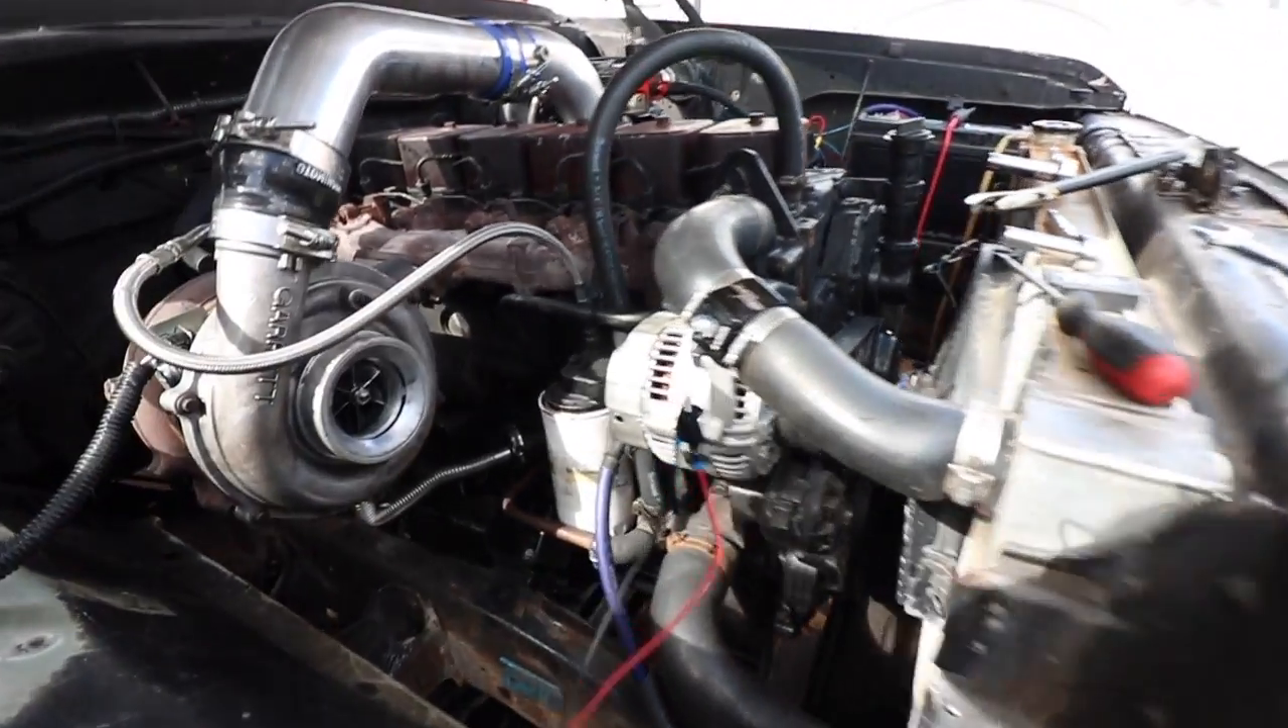I don't have an intake filter for this turbo yet but she's all done and the uh turbo installed.